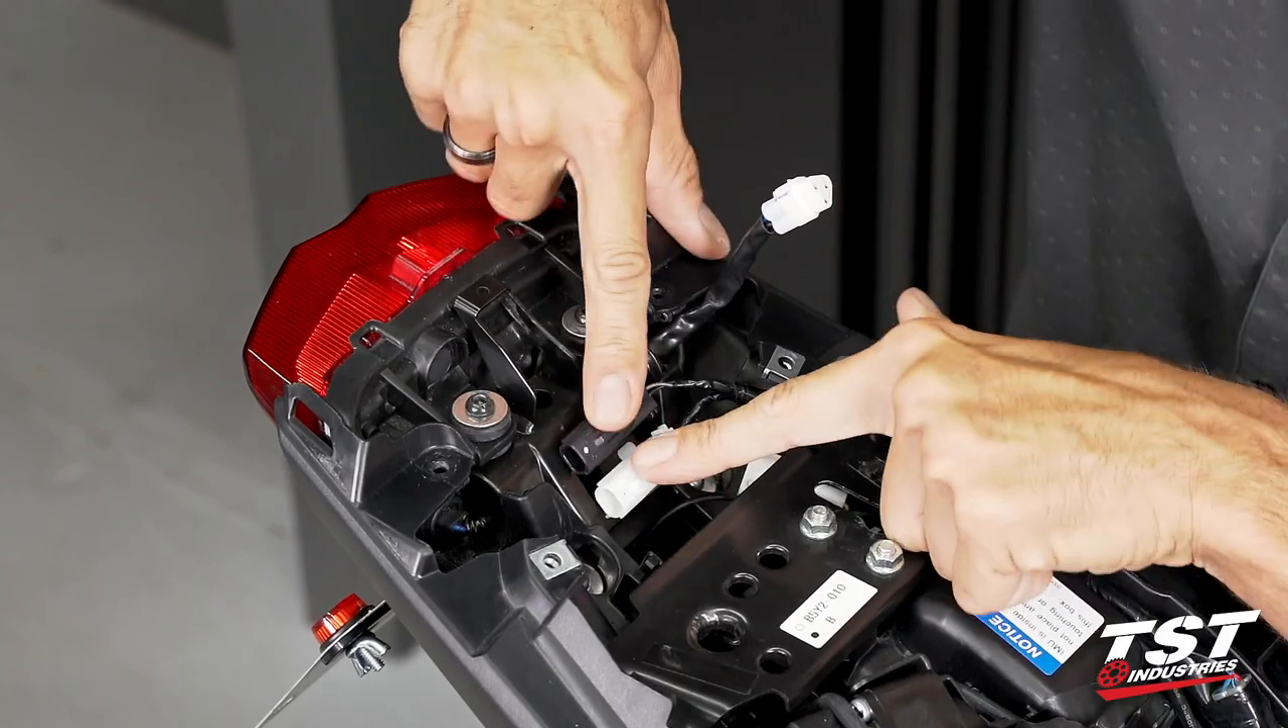On this particular bike, what you see here is the signal connectors on the harness side, the bike harness side, they are not taken up.